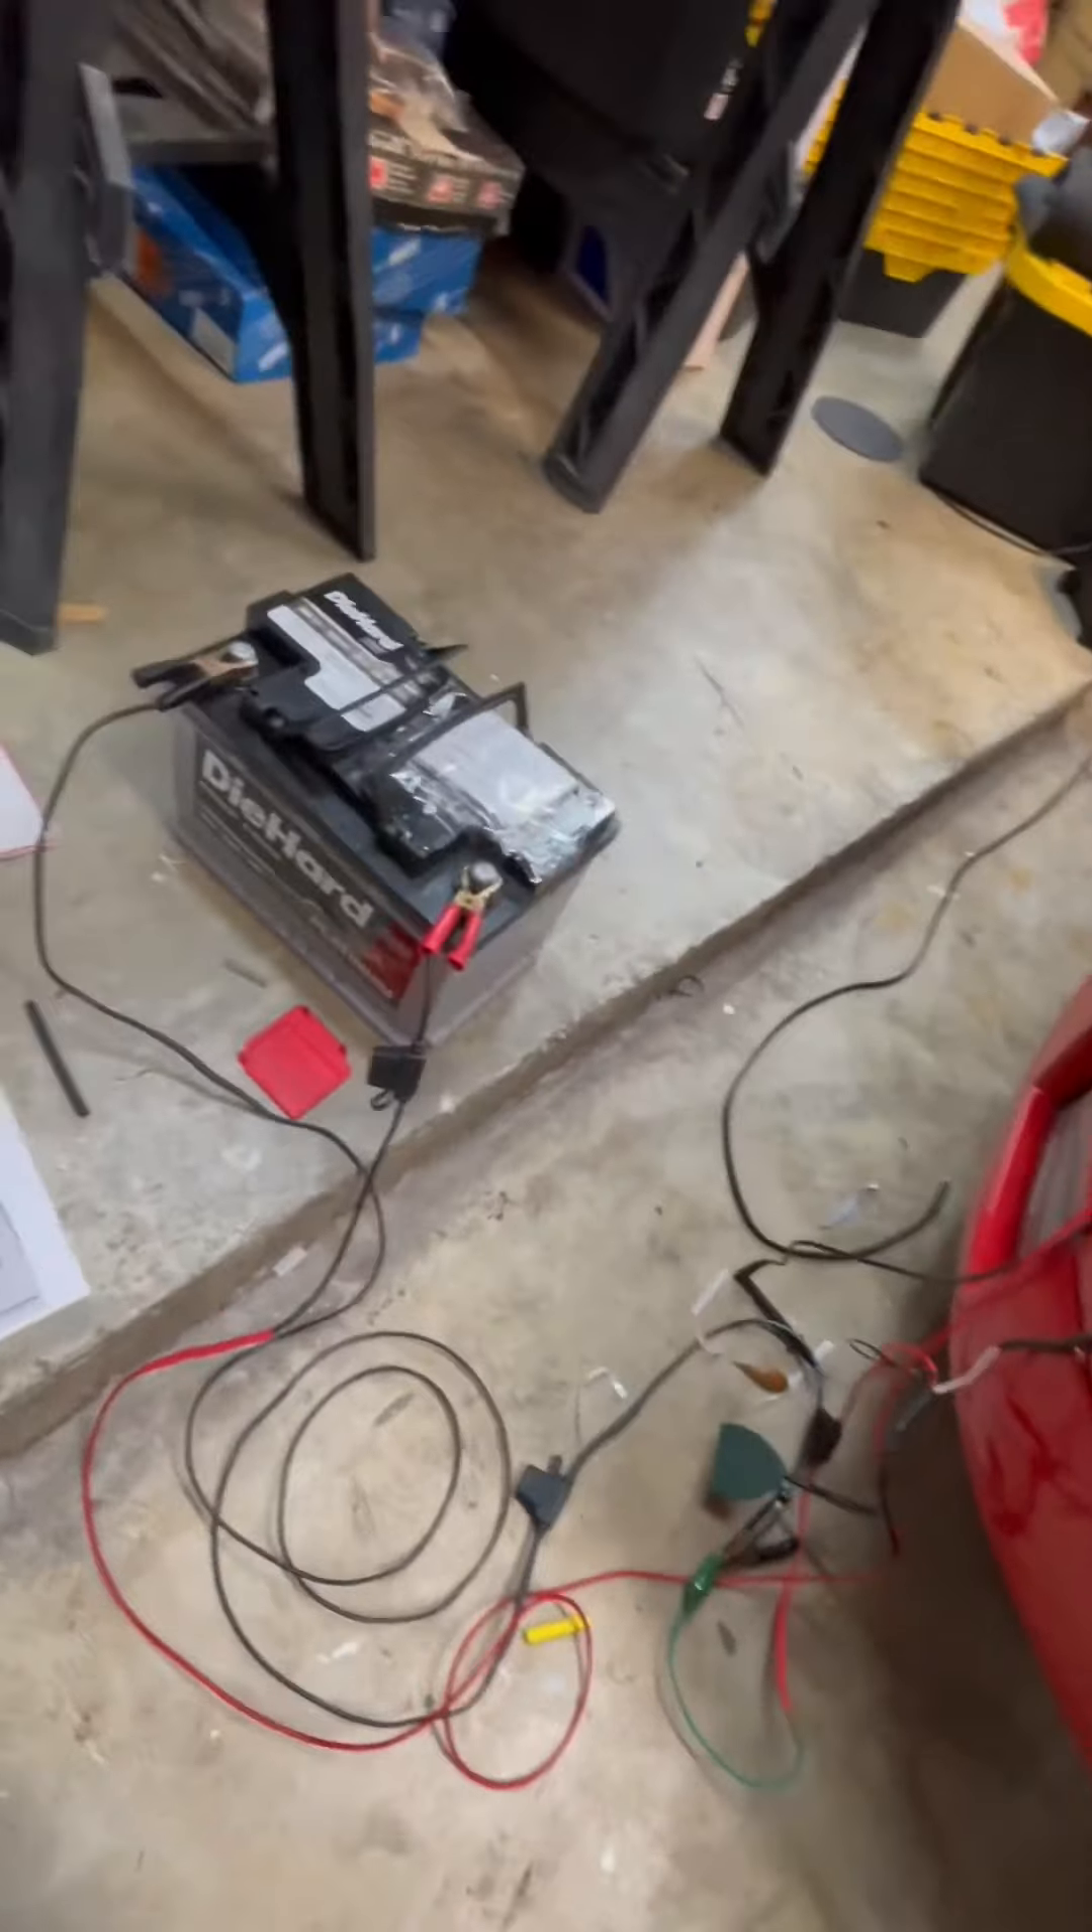I have a temporary setup for a little bit of power, and I've got the battery out of the car.